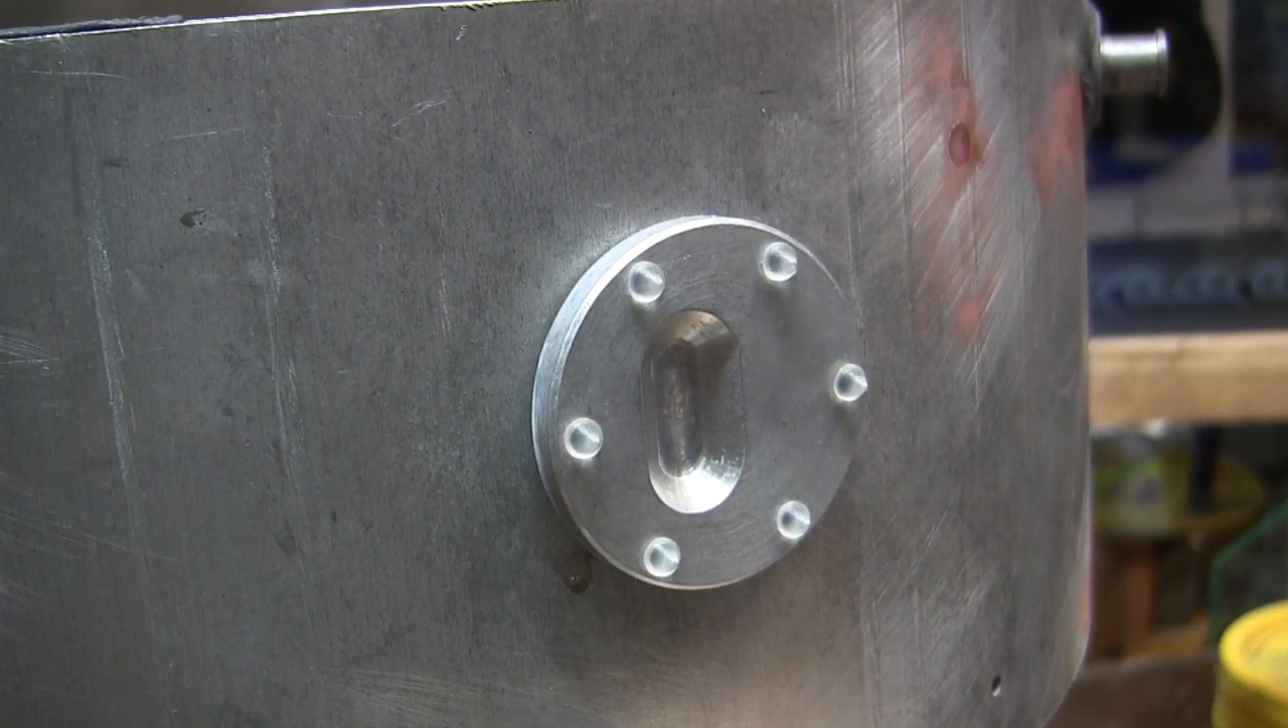Now the pistol port has been permanently affixed to the model and has also been redetailed.